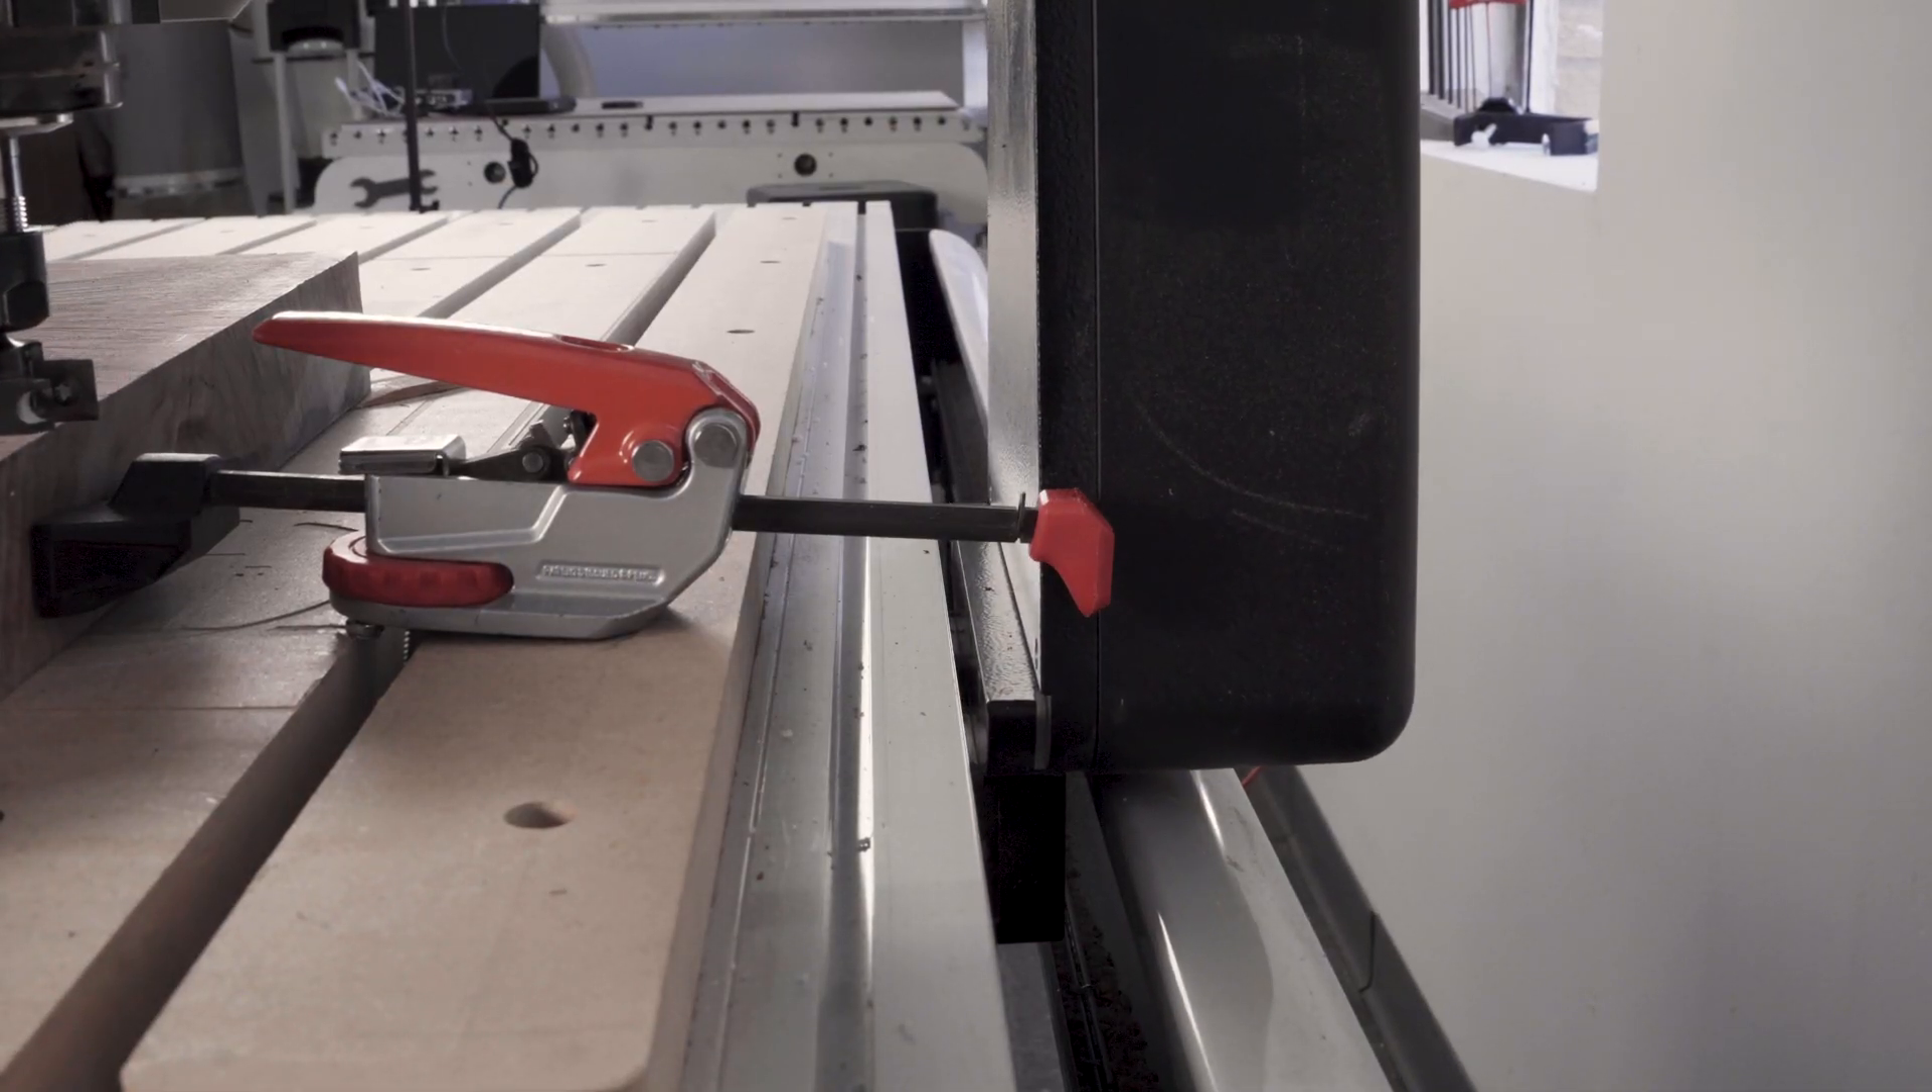So while I was doing a border check, I noticed that the backside of one of my clamps was obstructing the gantry from moving down the Y axis.